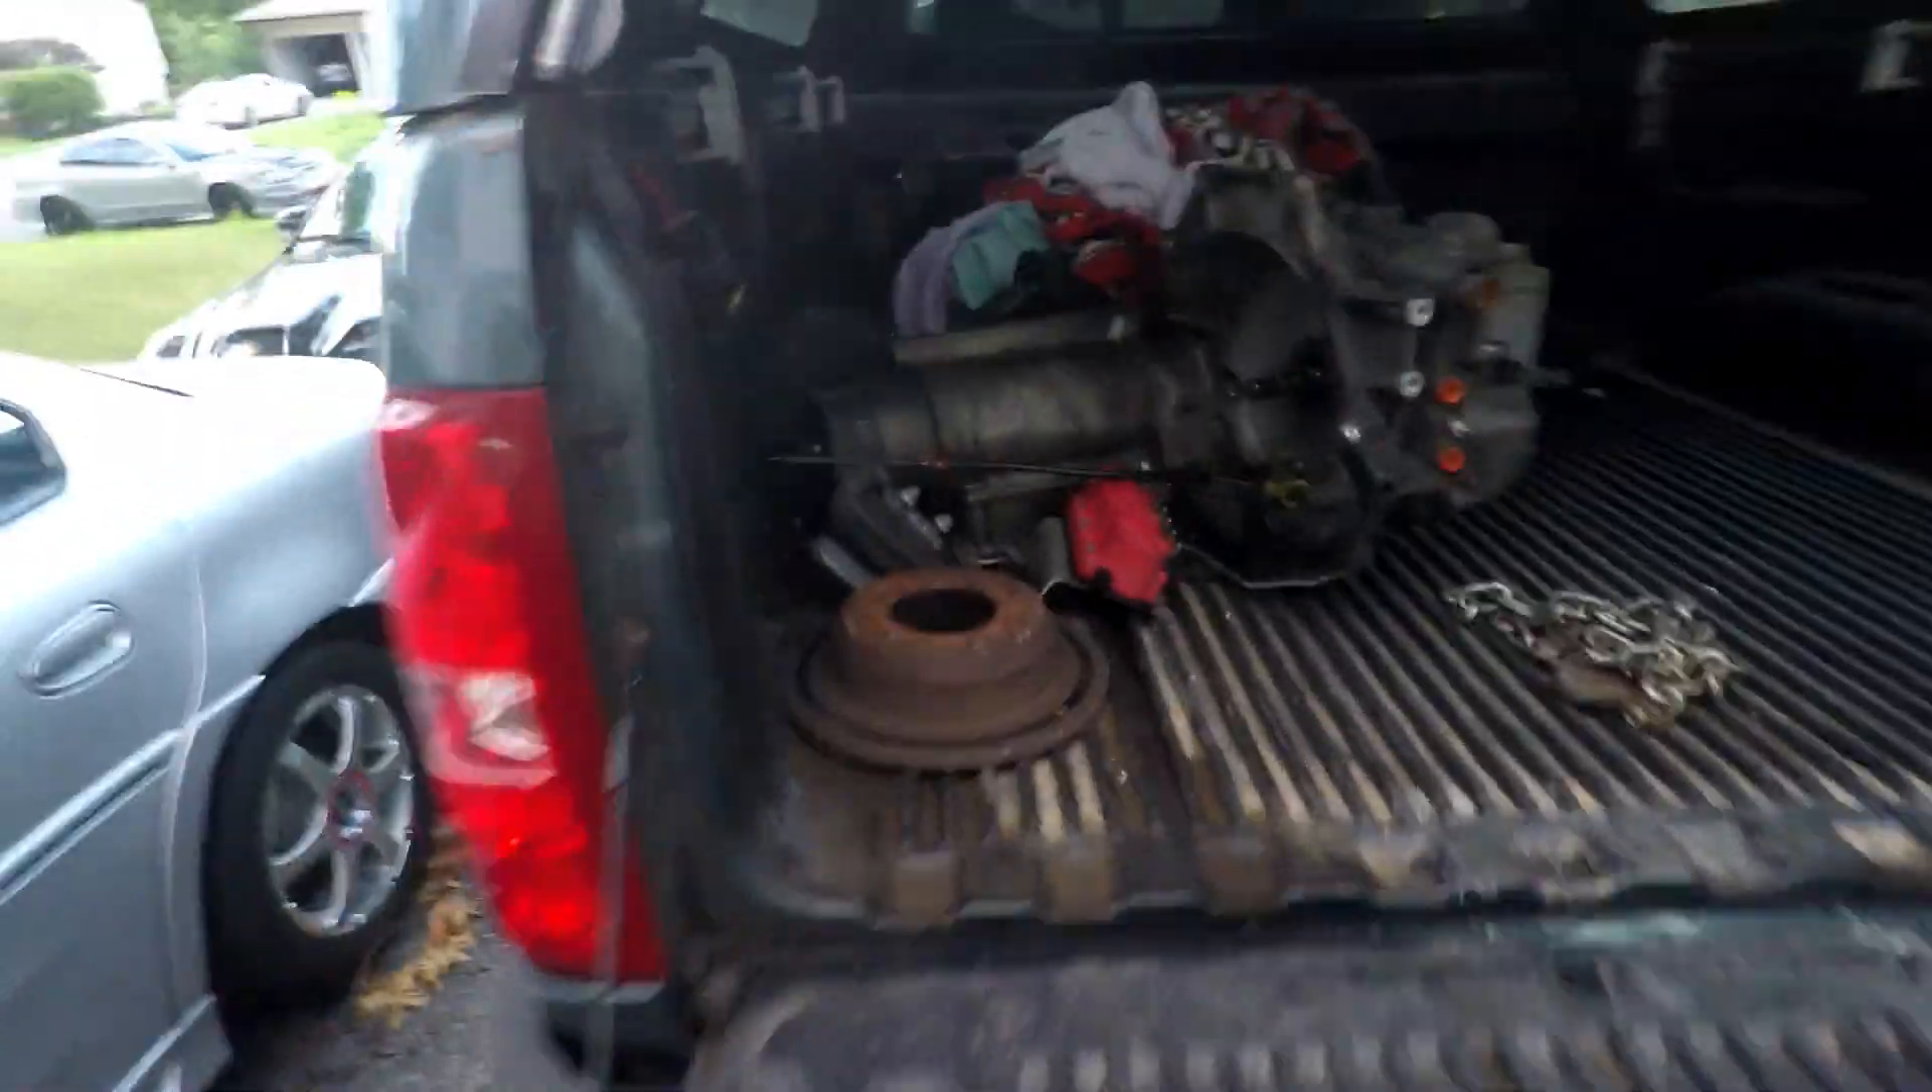All right, so day two working on this thing and the transmission is out.